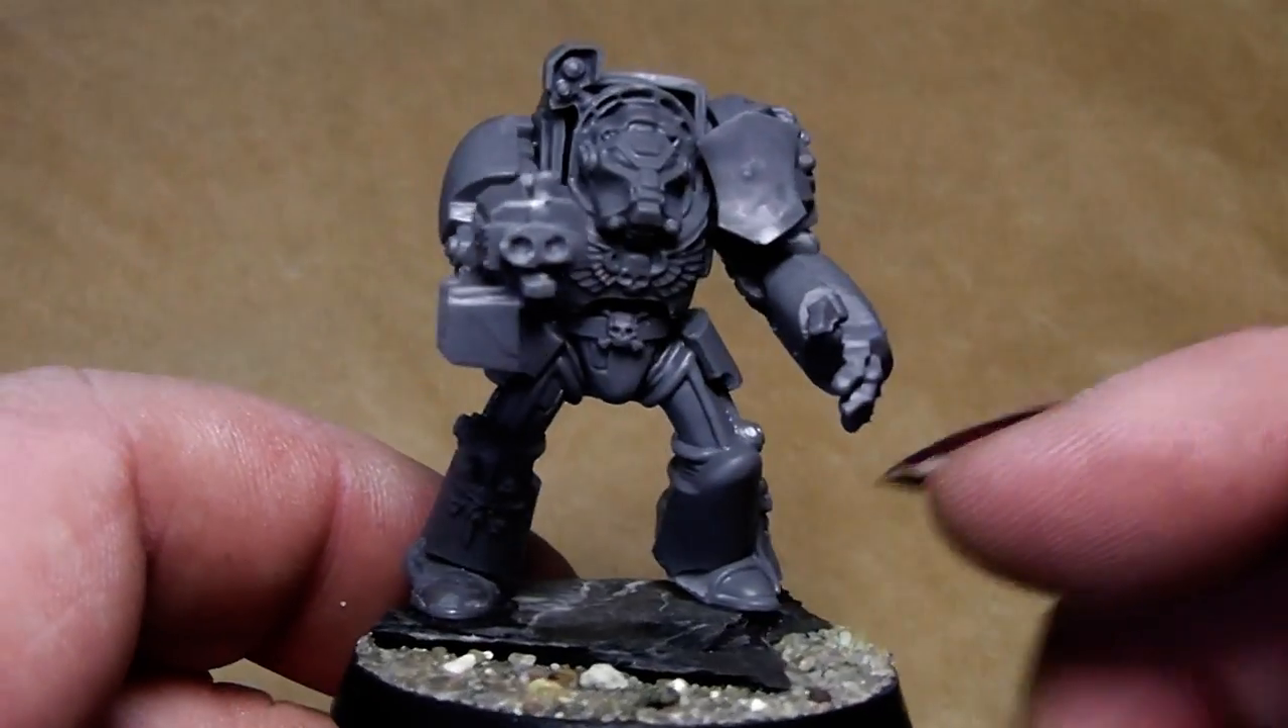So I've went ahead and built the miniature, I've cleaned all the mold lines and for creating the base I just glued on a piece of stone here and I already glued in some sand.